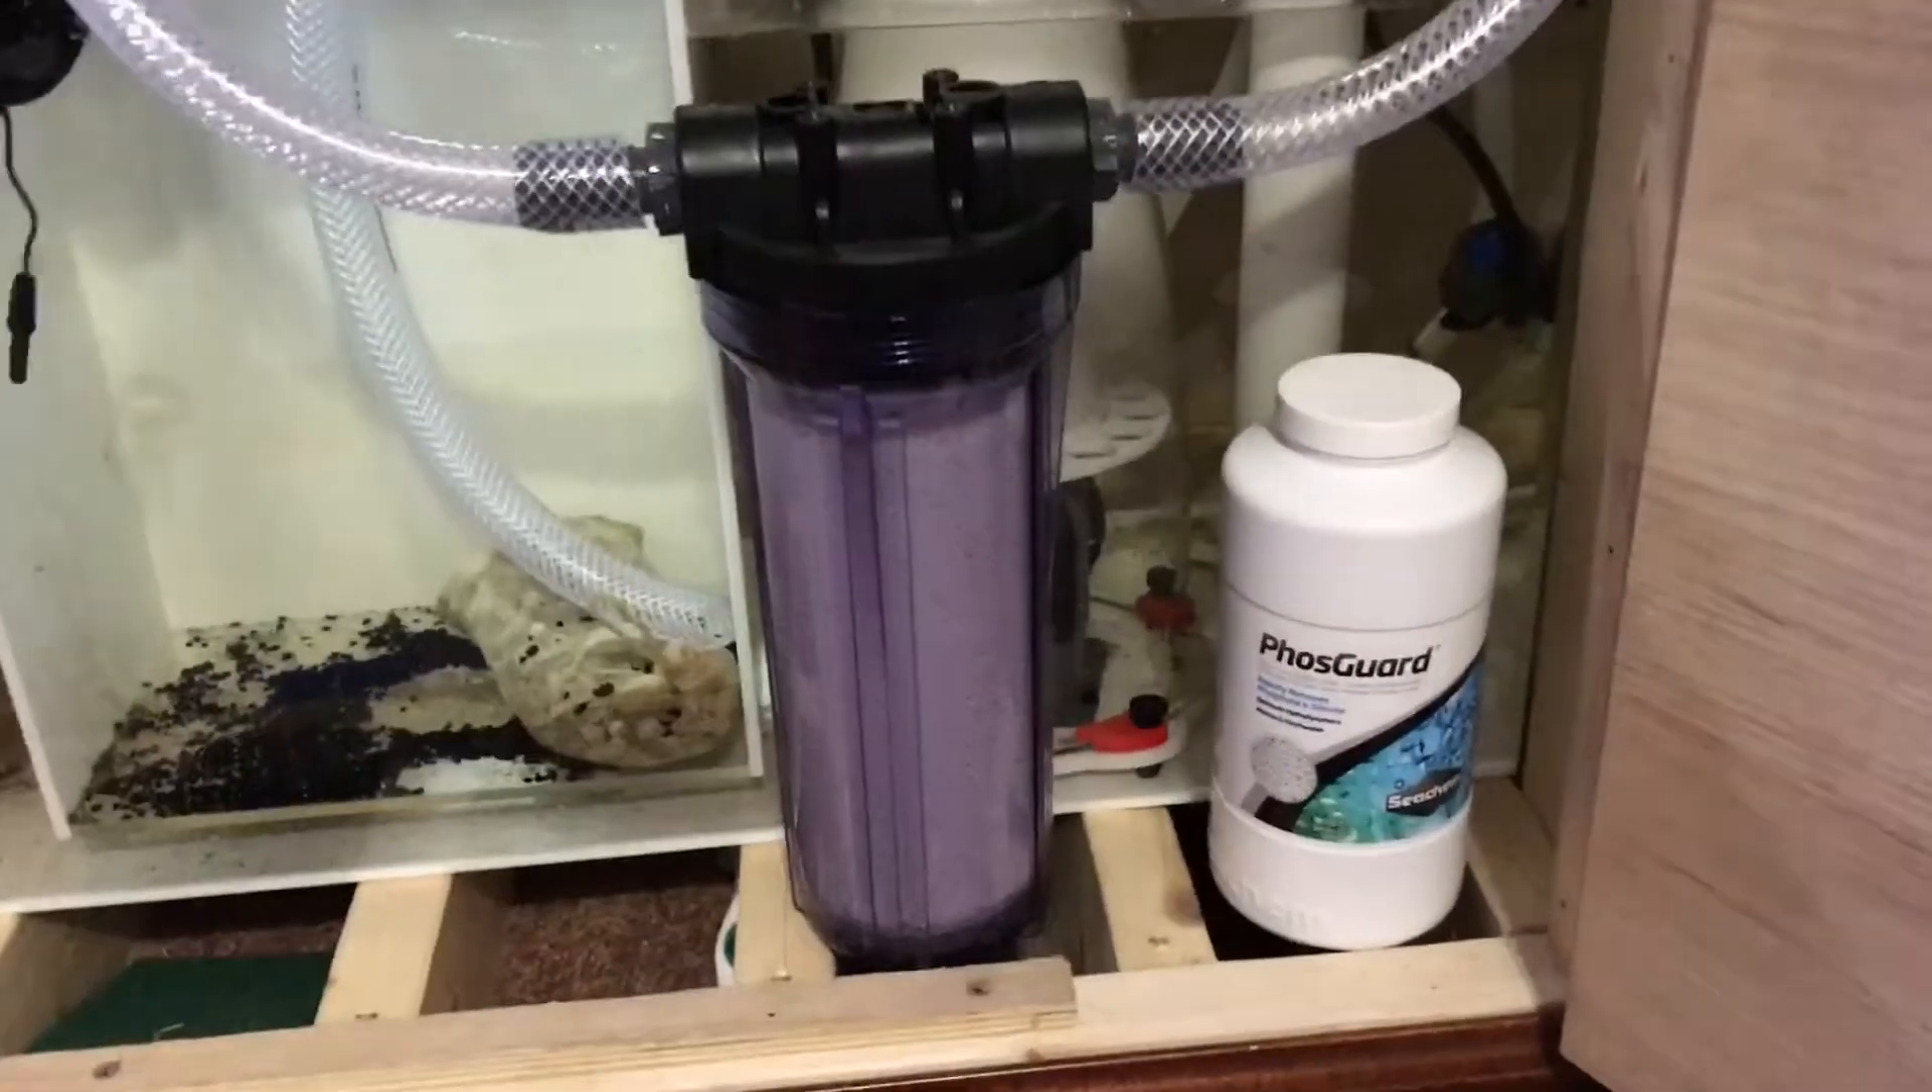I've got the filter installed with the fast guard in there and it's working very well.